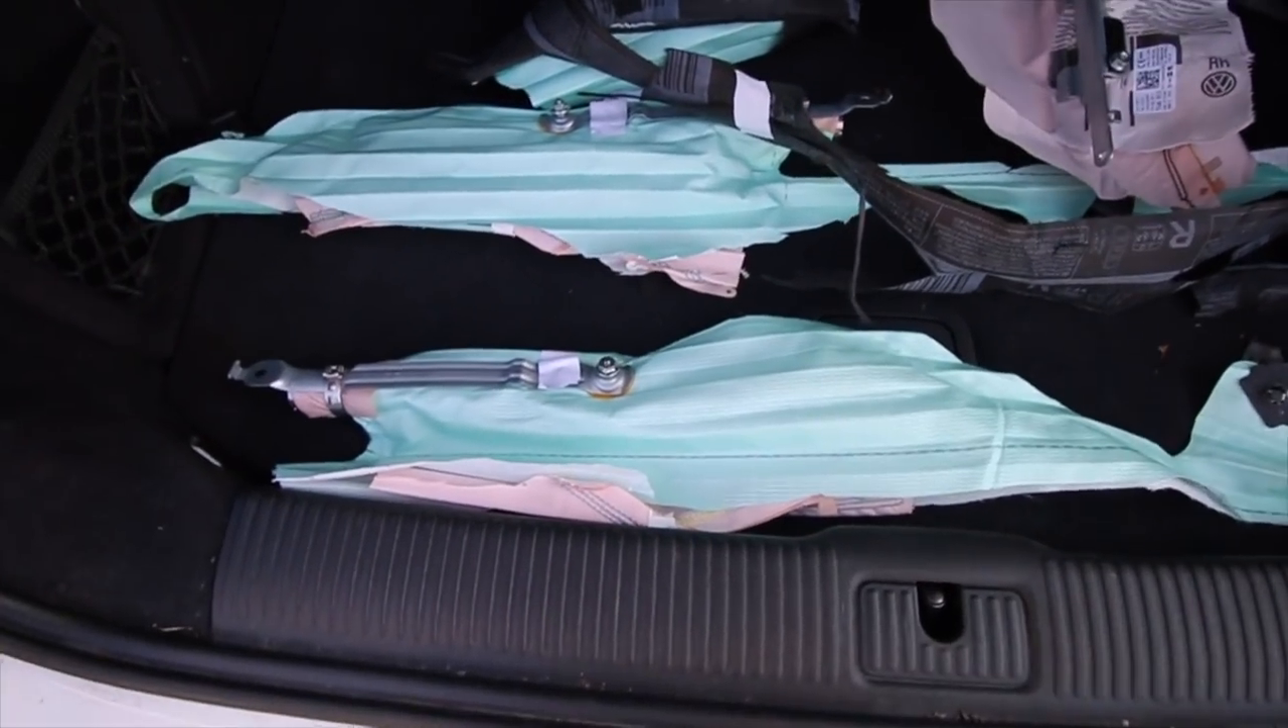Okay so we've taken all the airbags out now.